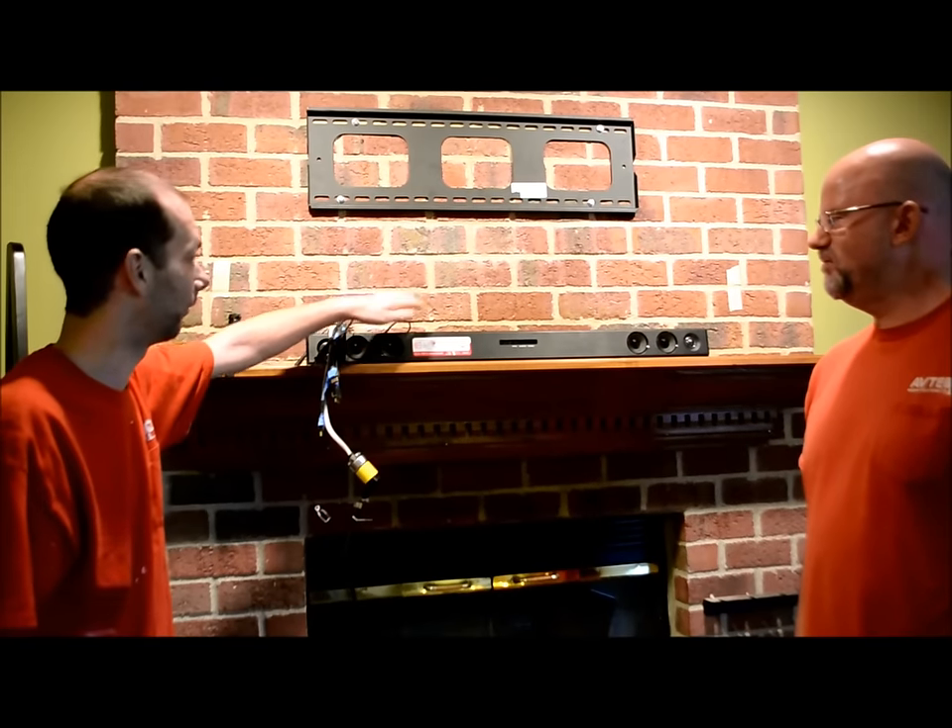So now we will take it up here to the top of the mantel, we have all of our wires coming through, we have our mantel adhered, we have our mount in place, our sound bar in place.